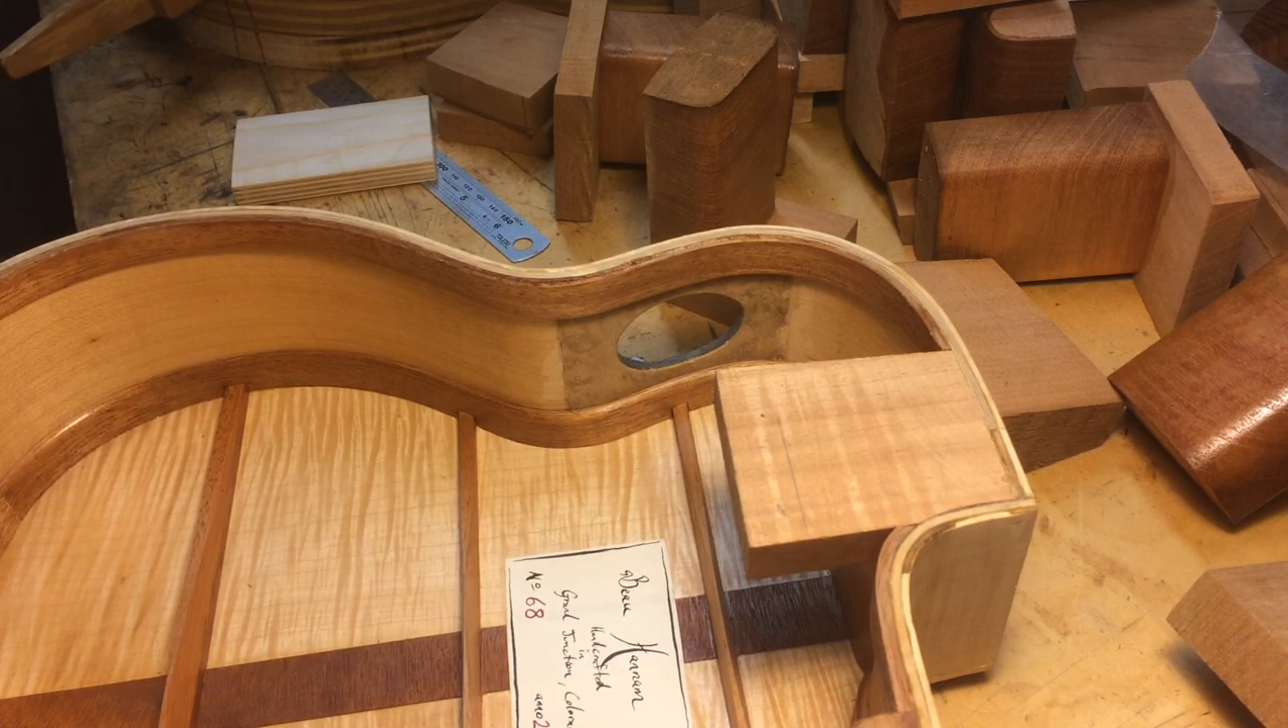So this is the end result with the back glued on.